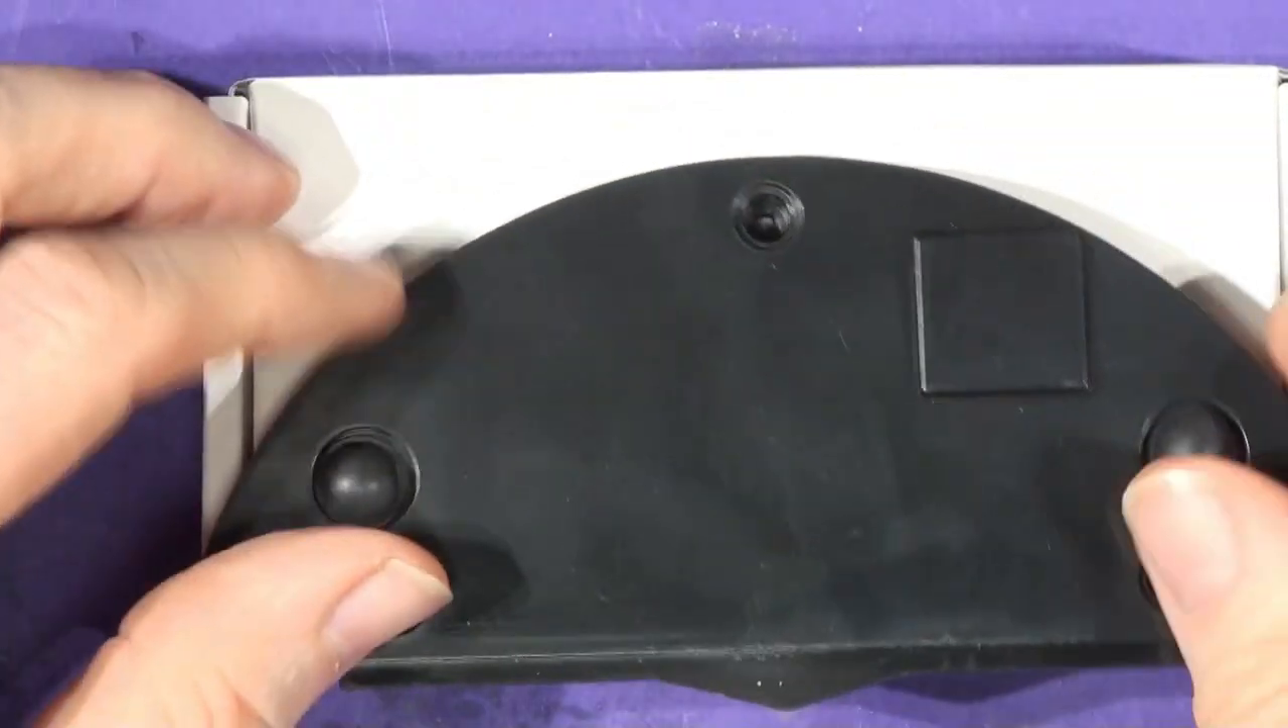So we've got our rubber feet on.